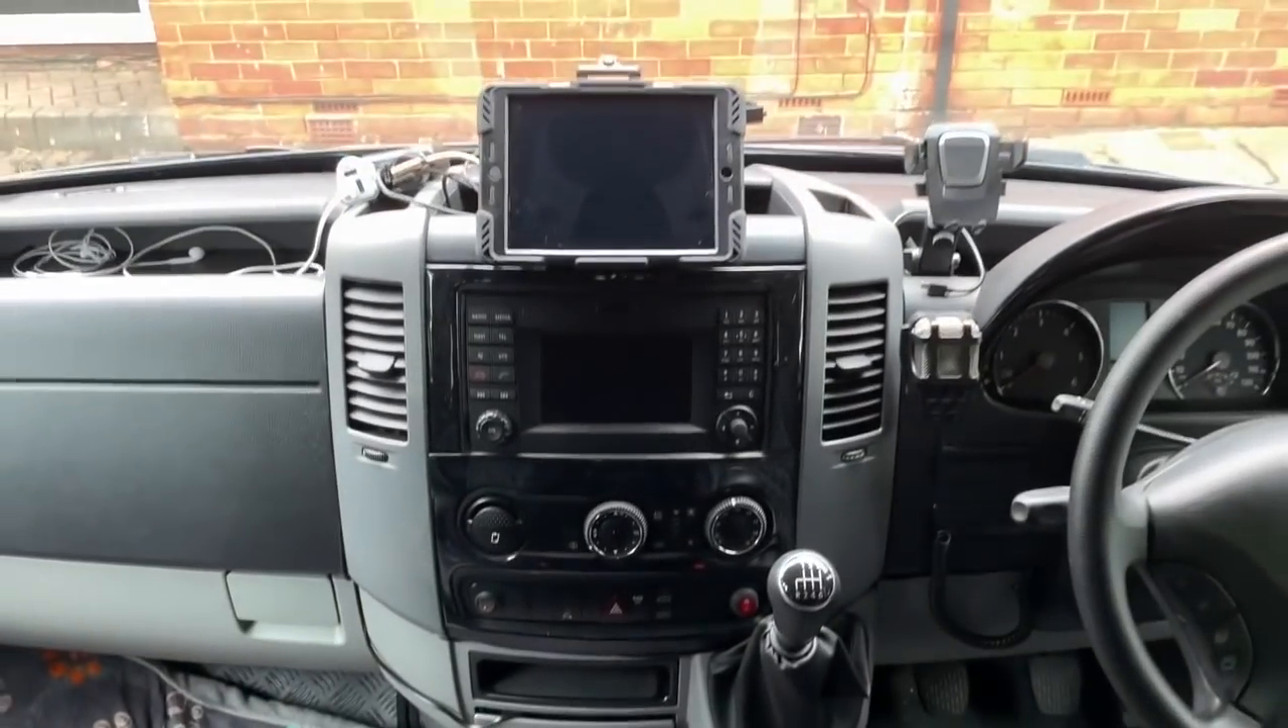The only other mod we've made to the van is we've added this iPad Mini to the dash, and that's really good.